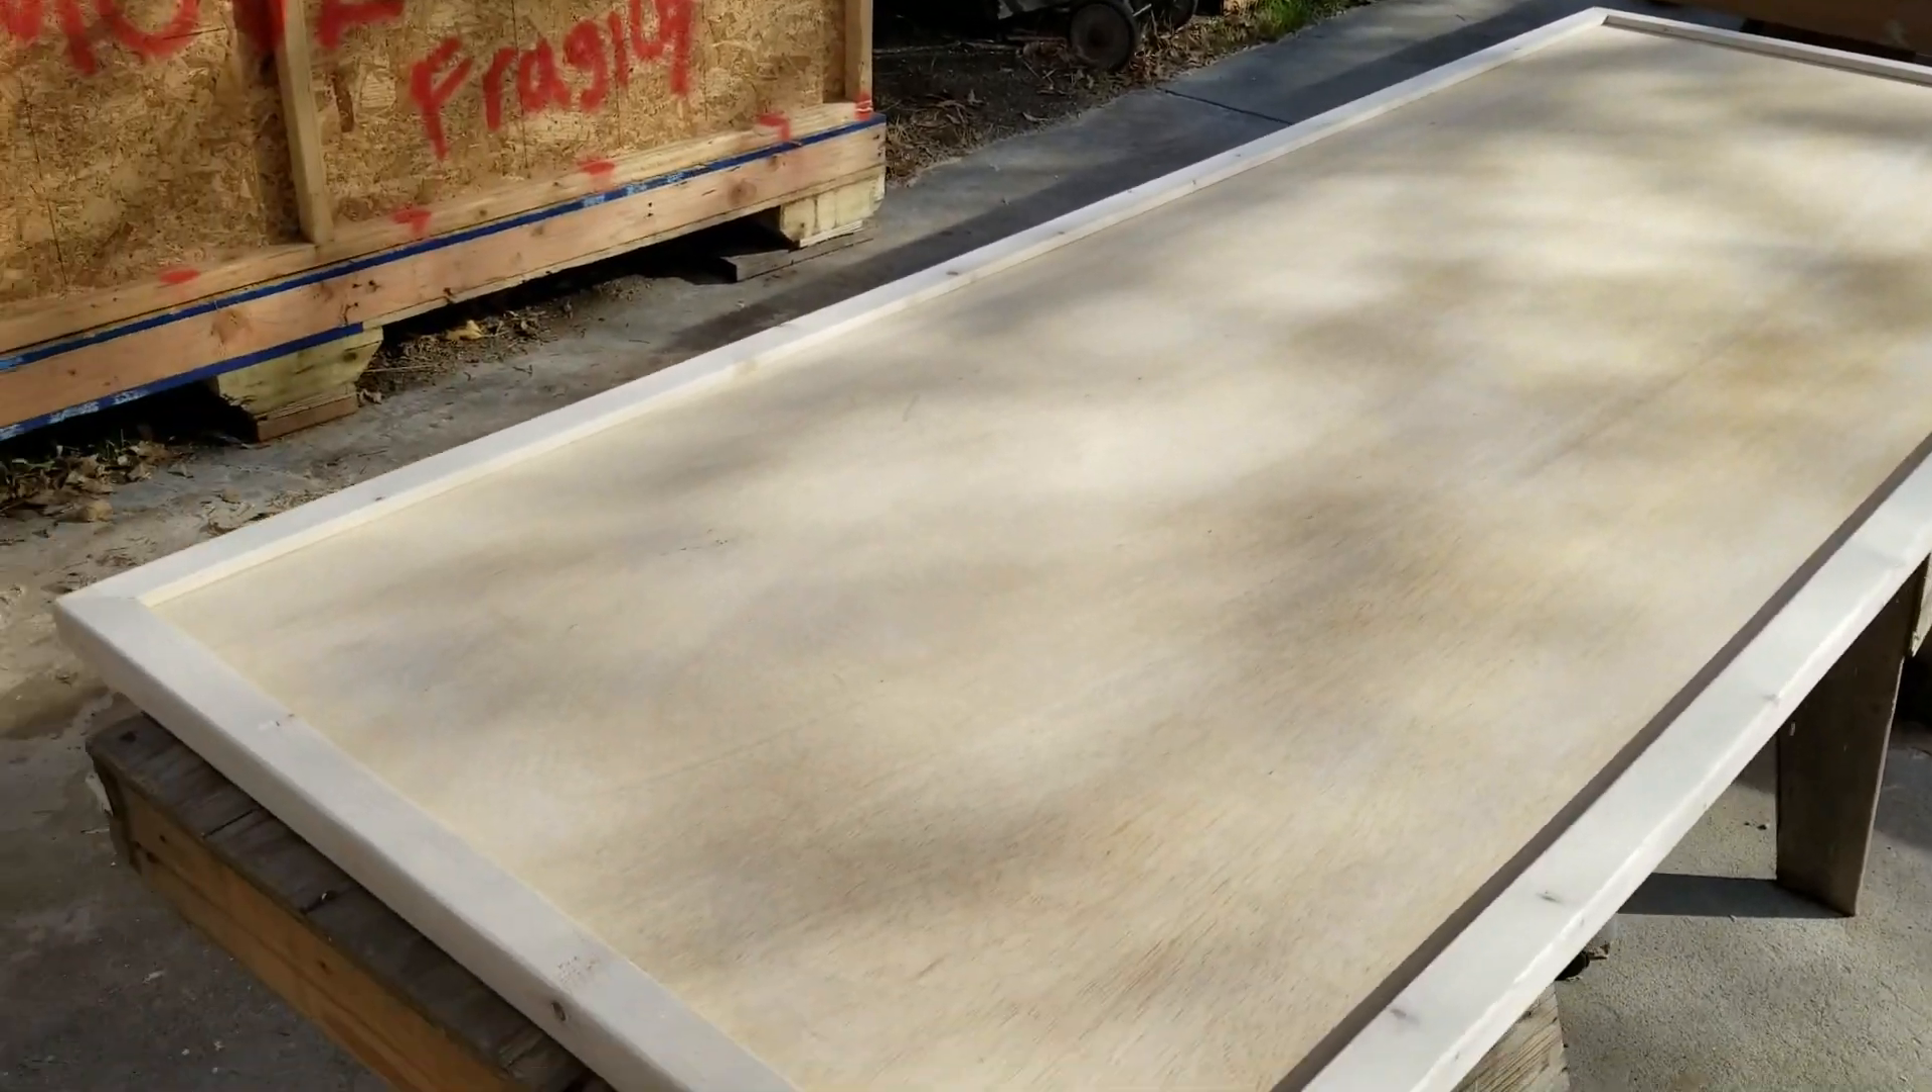Here is the finished three by eight sign it's got the frame around it all glued and shot together.